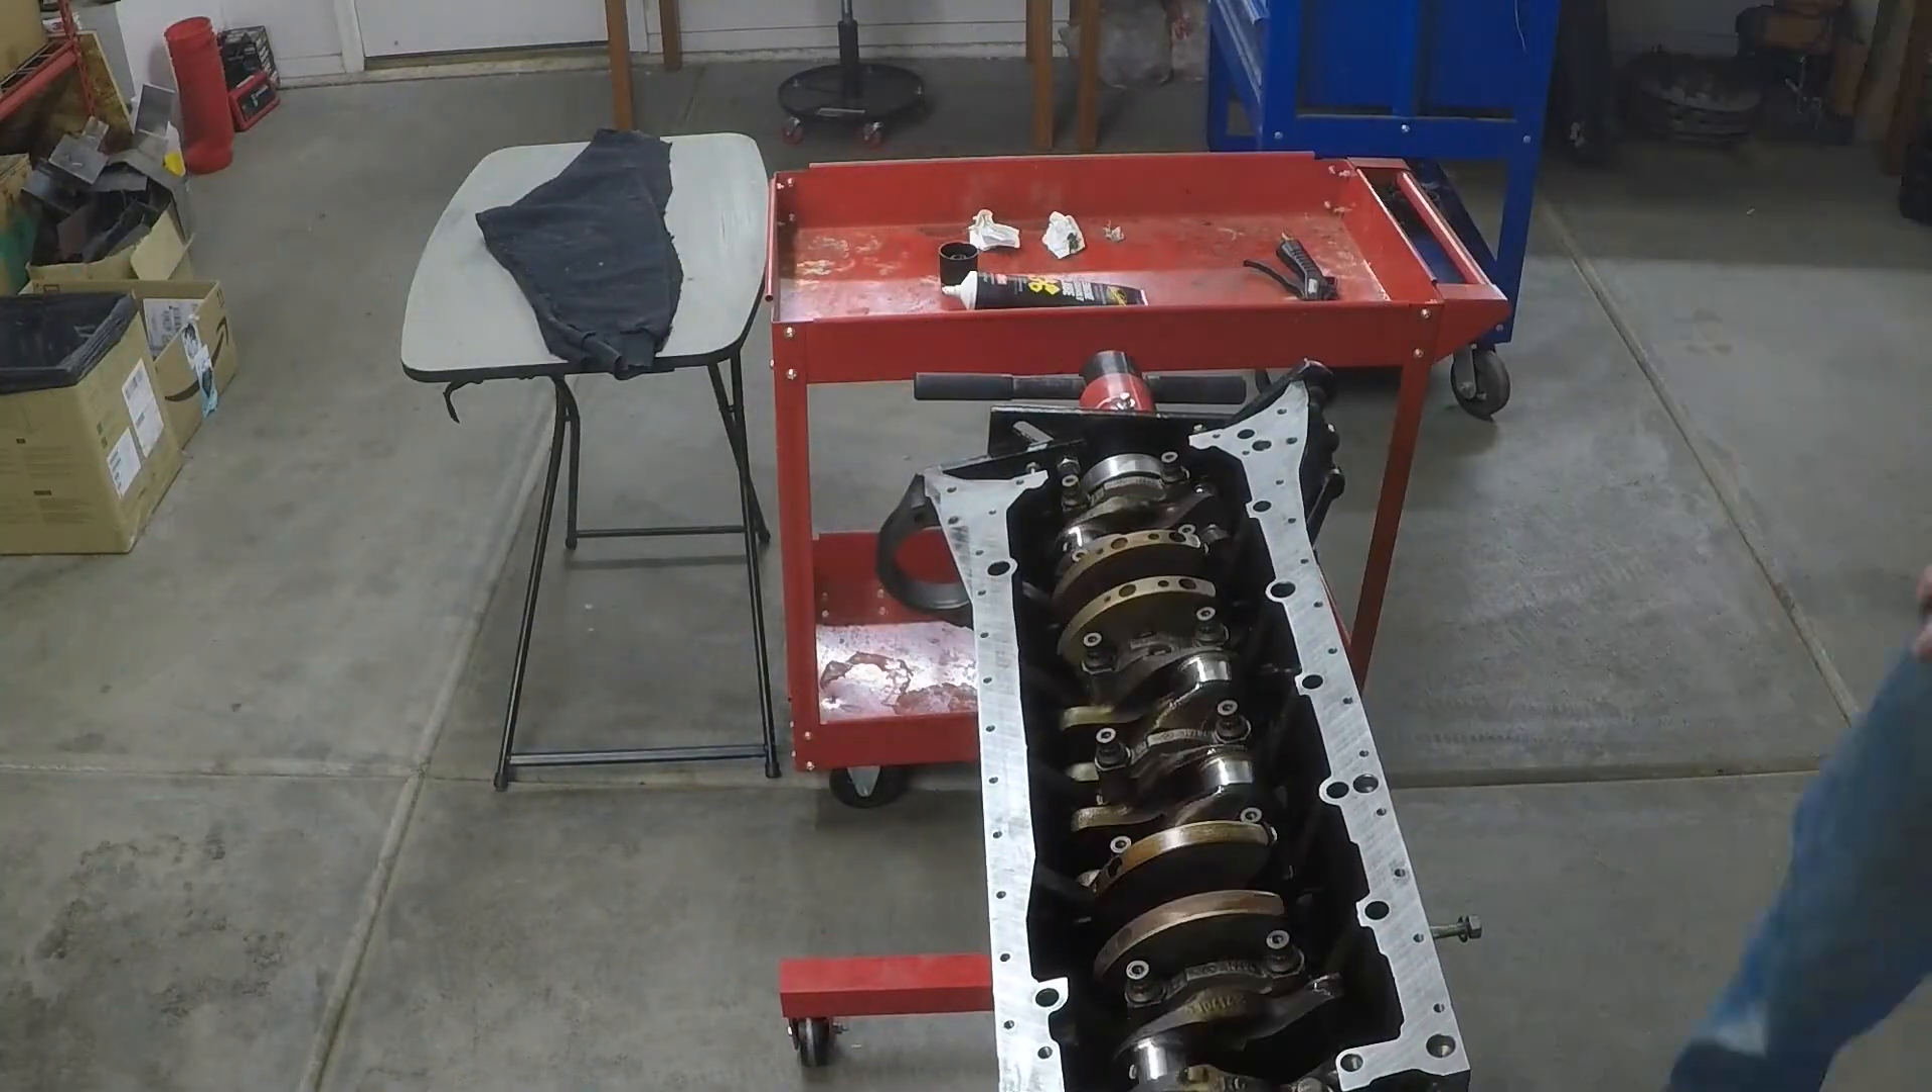And that's it, the crank is in!